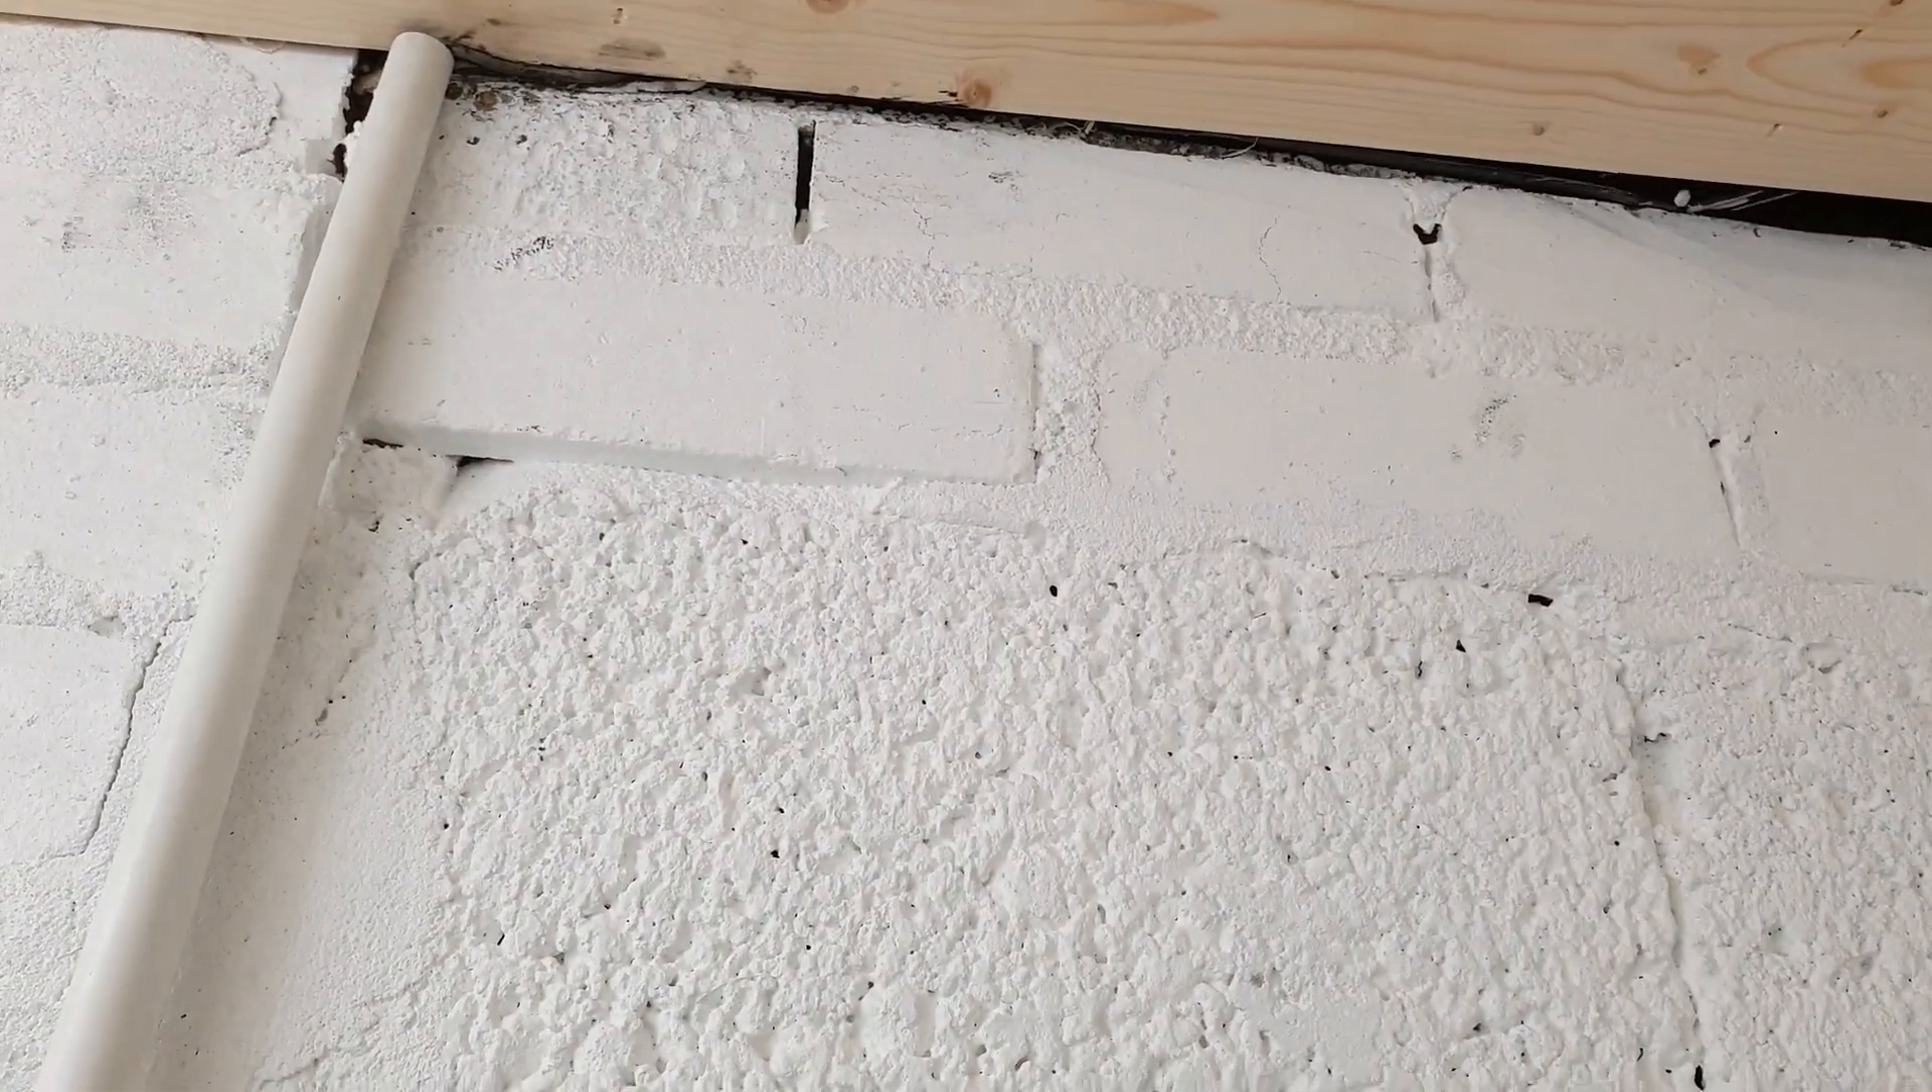I've got some pretty big holes up in the masonry work as well and there's a little gap up here because the walls they threw these places up they didn't really build them too great these coal bunkers so we've got gaps around.